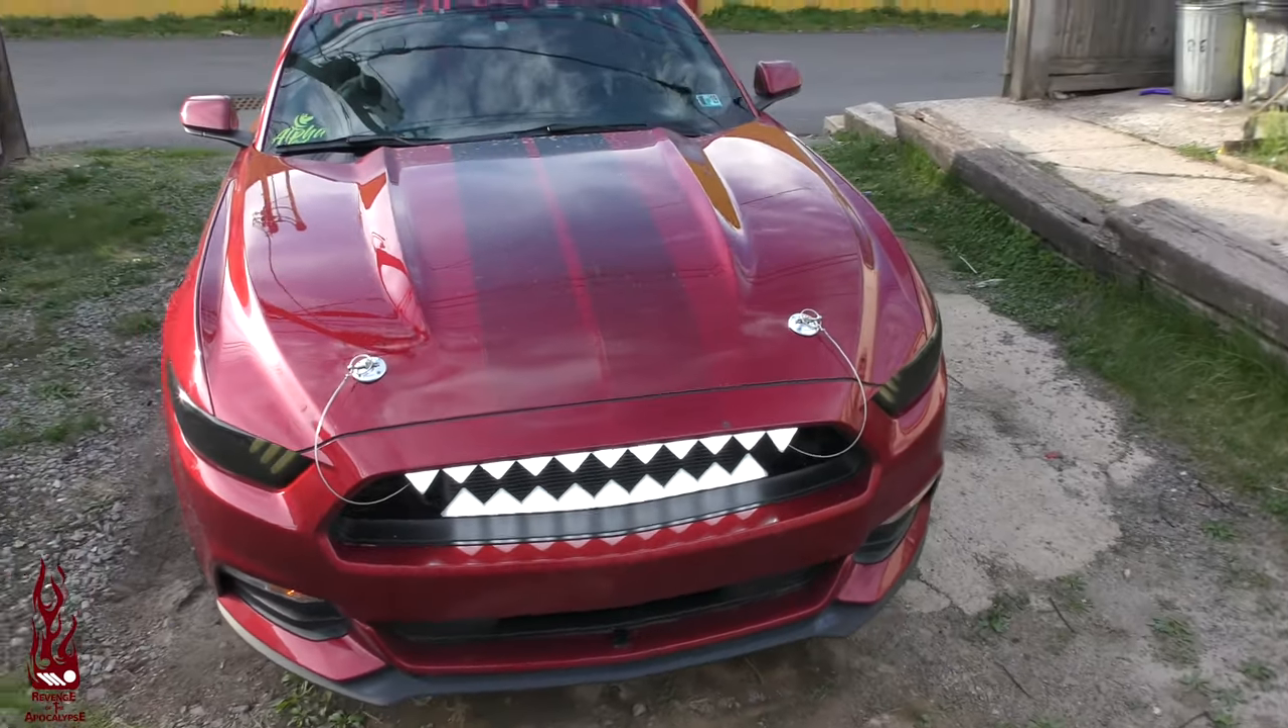Okay guys, and just like that, your Mustang now has hood pins.